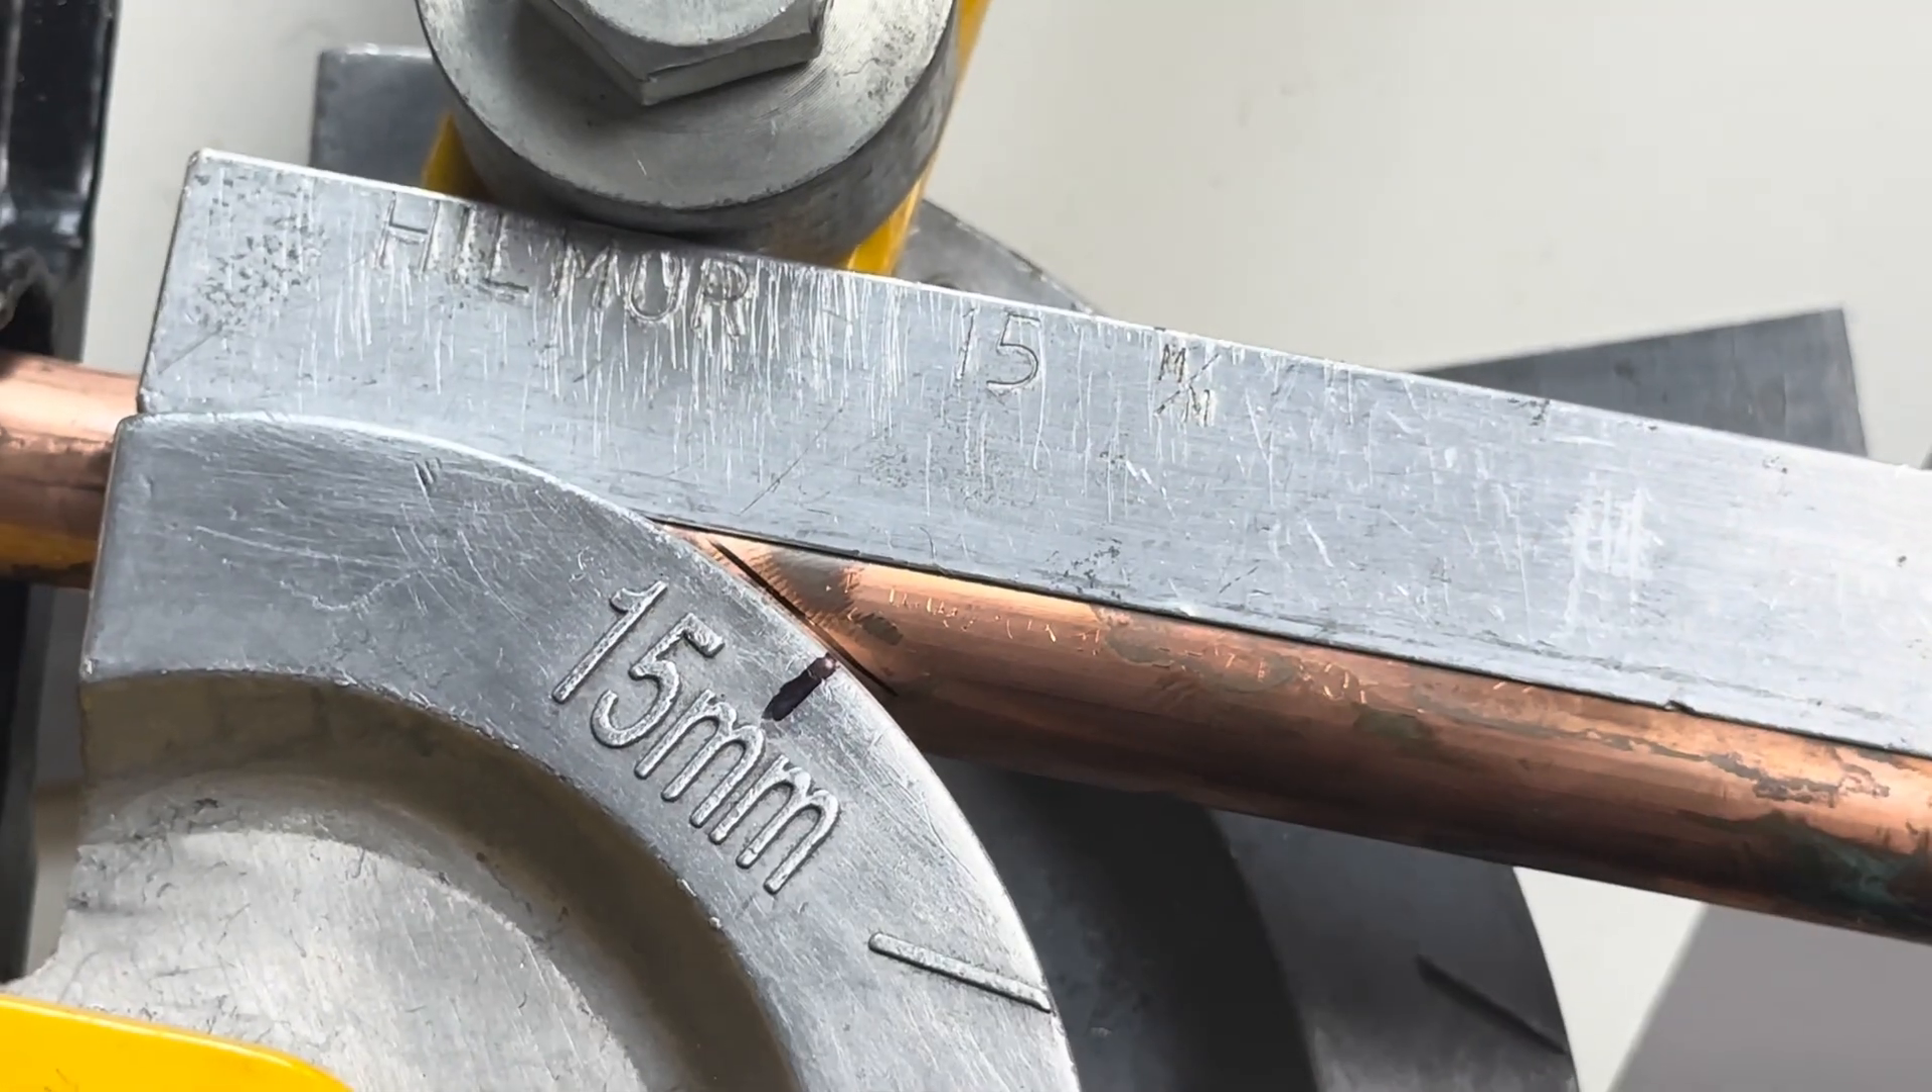So the pen line is just touching the edge of the former, like that.